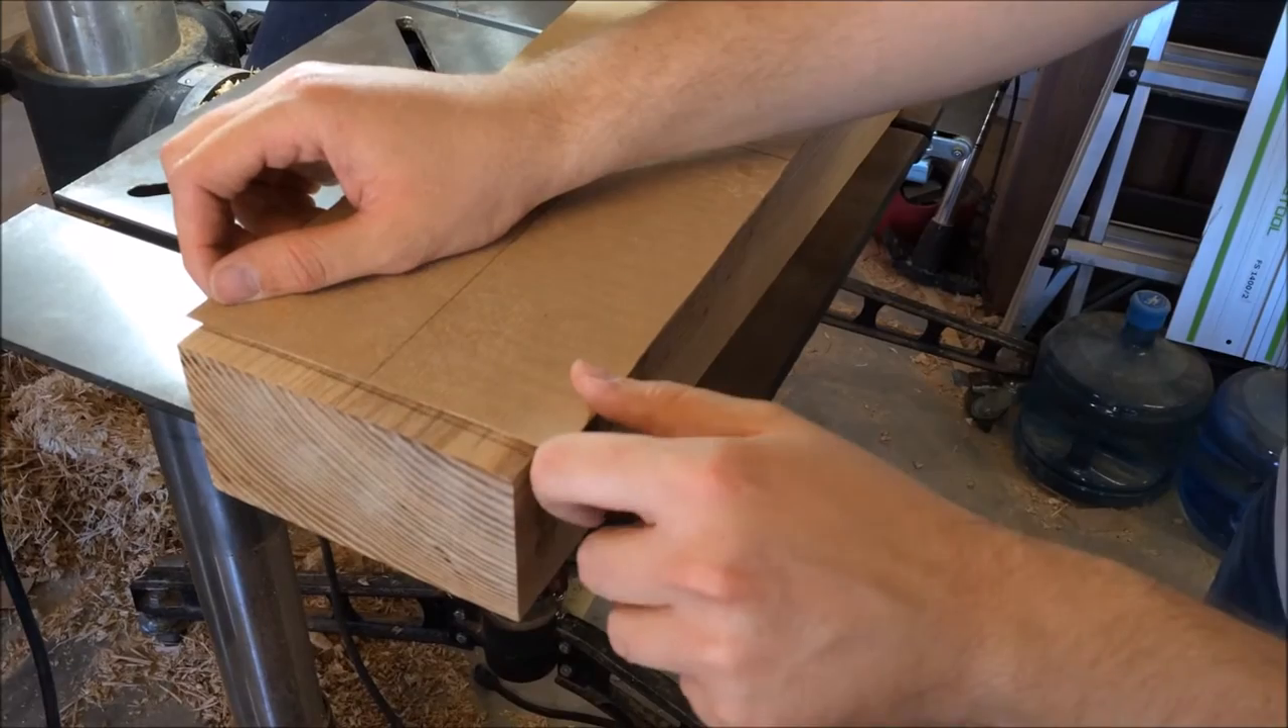And then these lines on the edges help me place the panel accurately because if you can see, this panel overlaps the block, which is what I wanted.